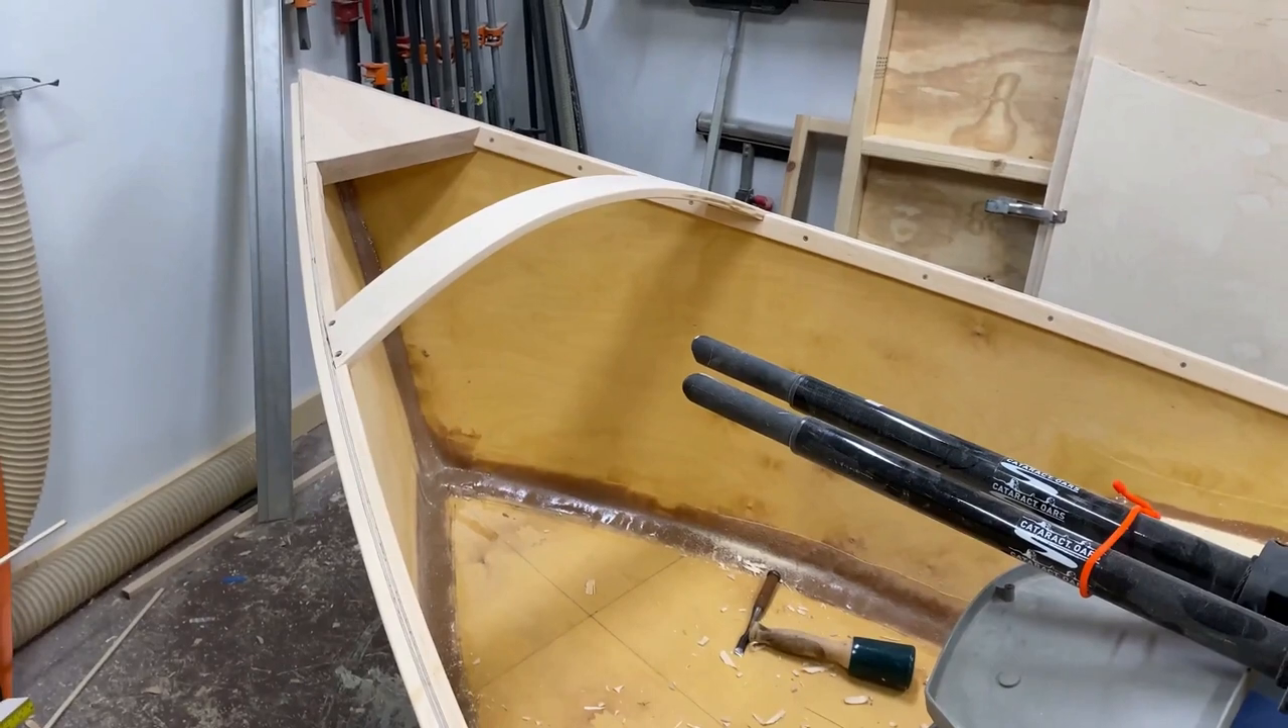So, we got the curved piece of the knee brace put on.